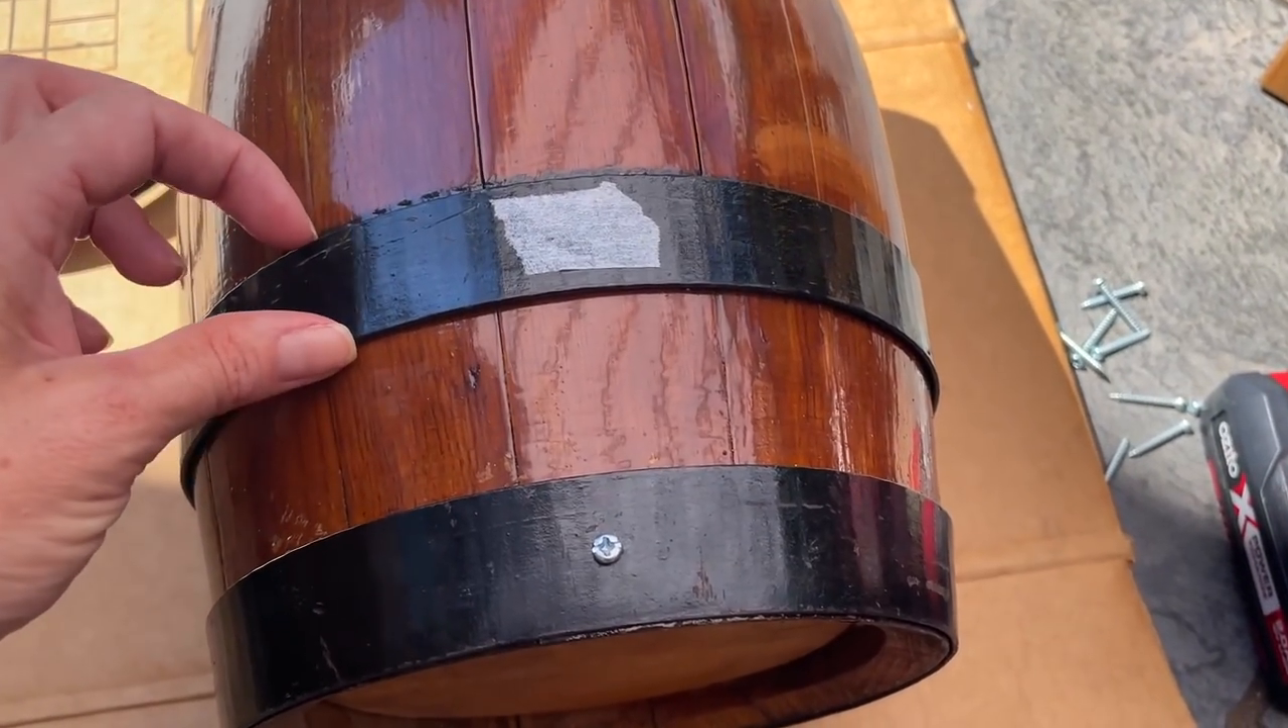As you can see i already put in one screw last week but i didn't have any drill bits for metal so it took ages.